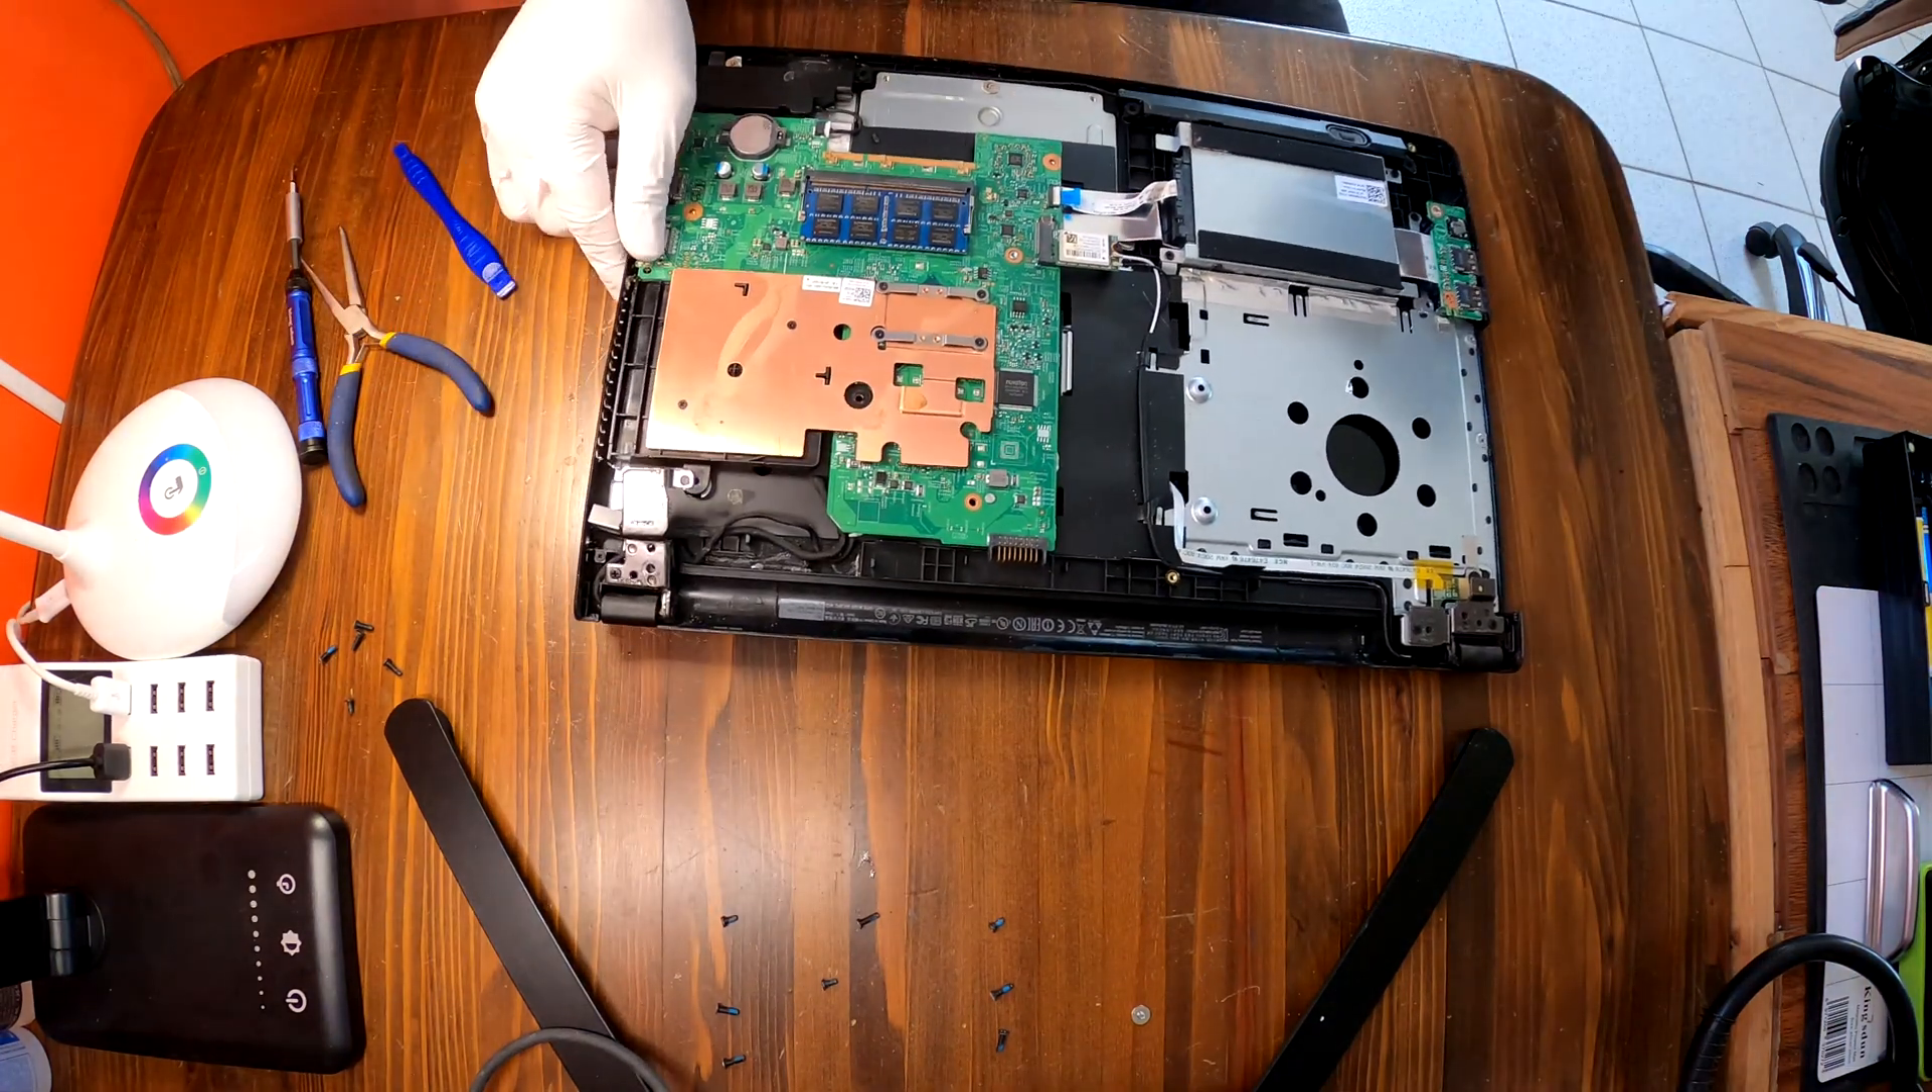Okay the bottom cover is off.